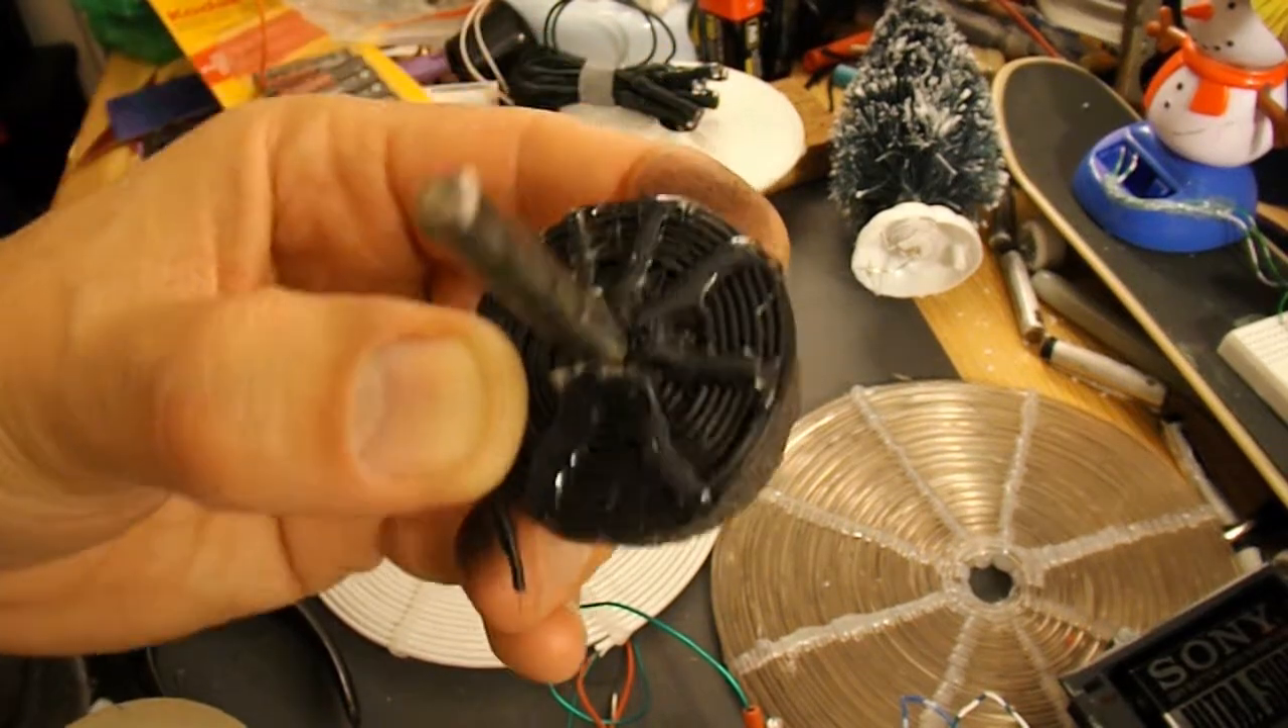That's the wire wrapped up around the first thing that I found. Which is my little grinding wheel.